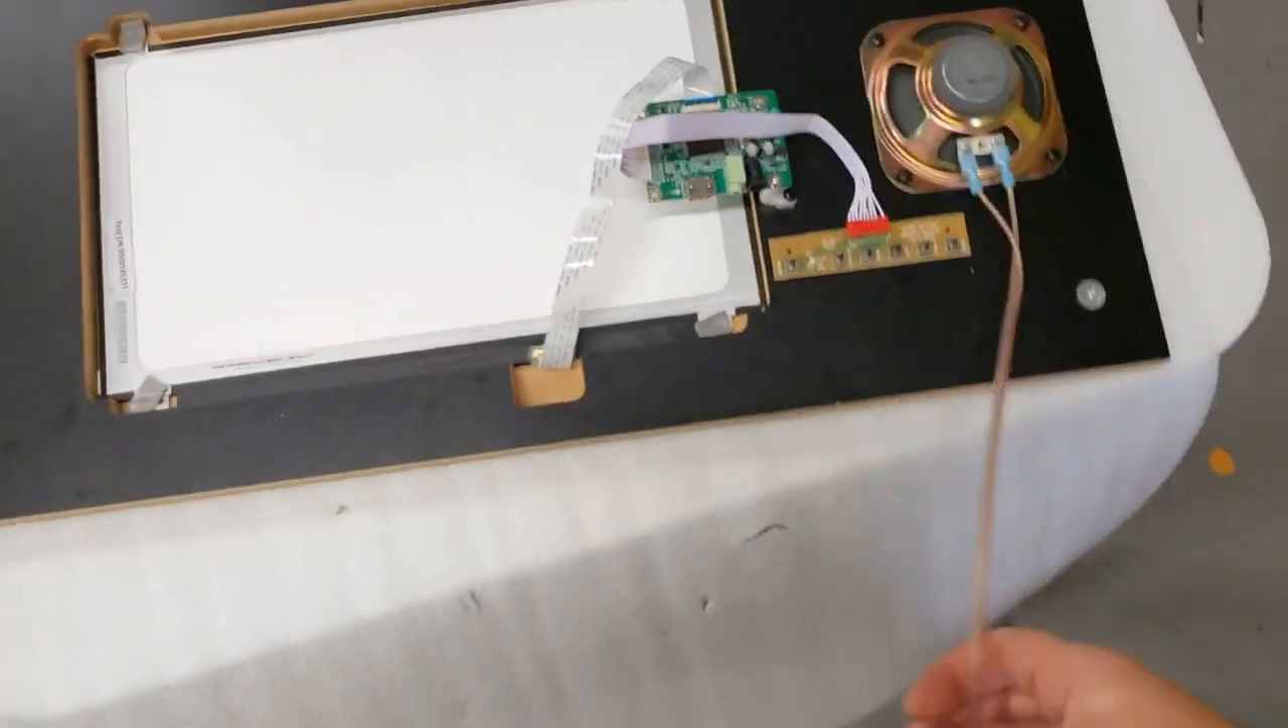So you can see I've already mounted my speakers. I just have some, uh, speaker wire hanging here so I can run it wherever I want to in my cabinet.